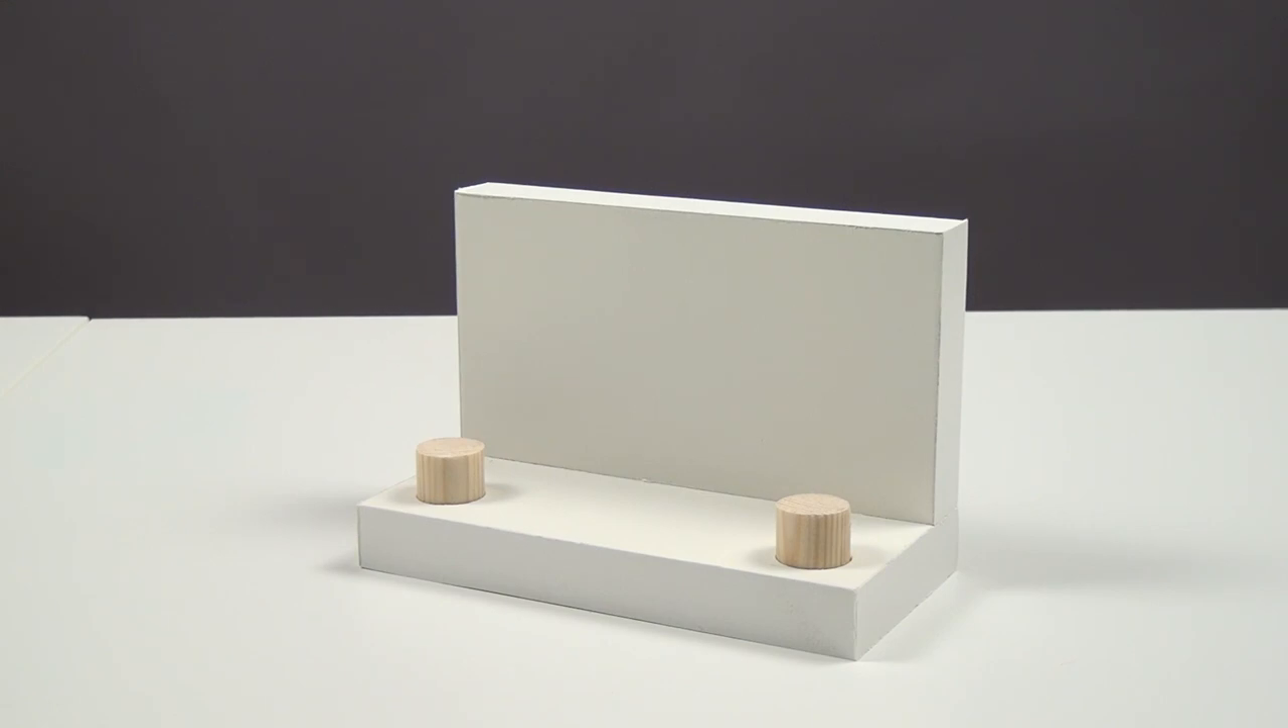I've put some wood glue into the holes and then I've put the wooden dowels into the holes applying some pressure.